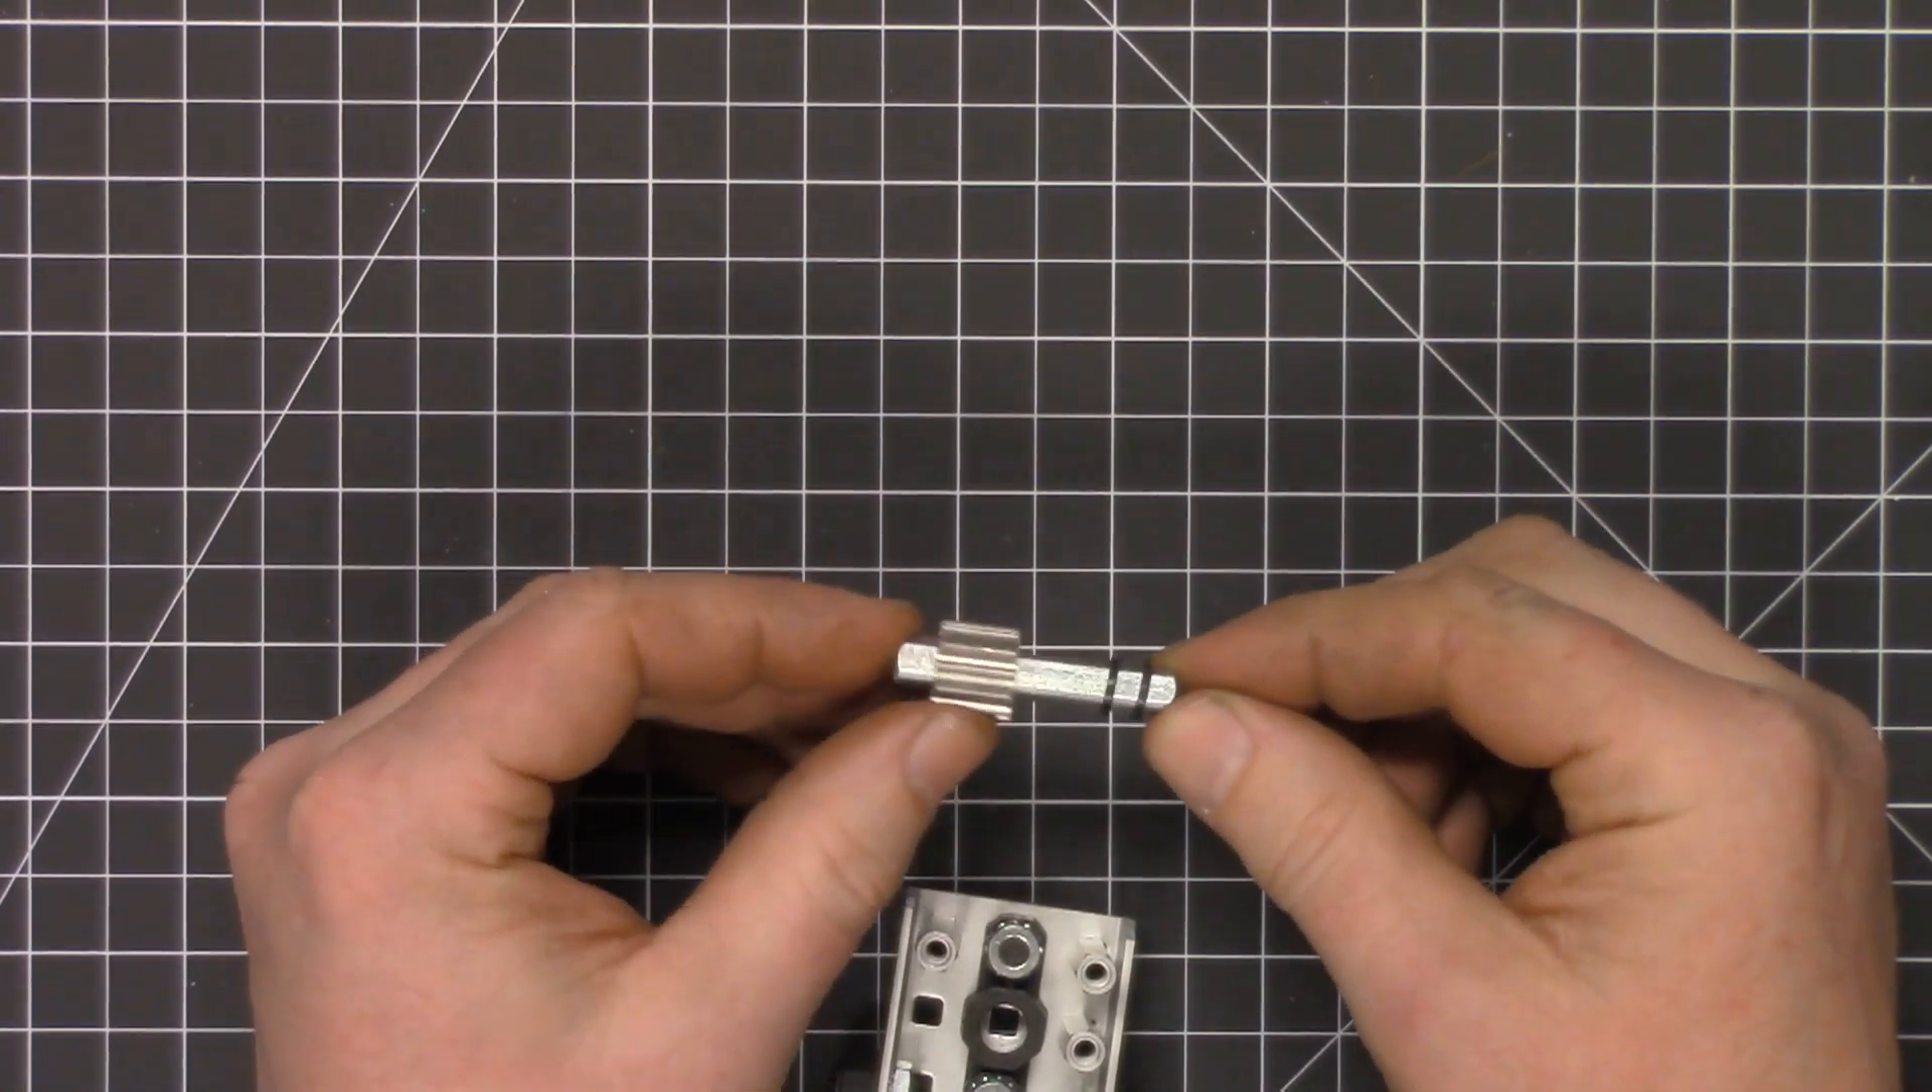So, here's our 1 .75 inch long shaft. I've got the 12 tooth gear on there.